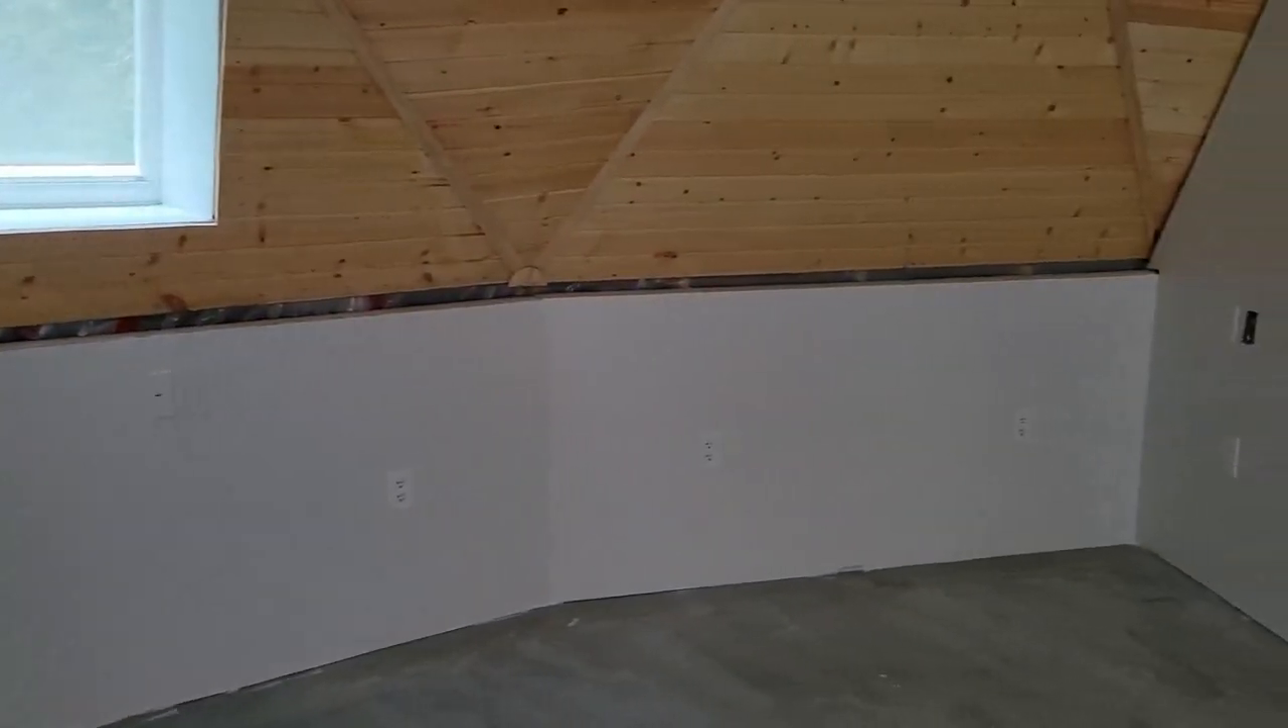The only thing we have left to do in here would be the little shelf that has to go along the top of that little knee wall.